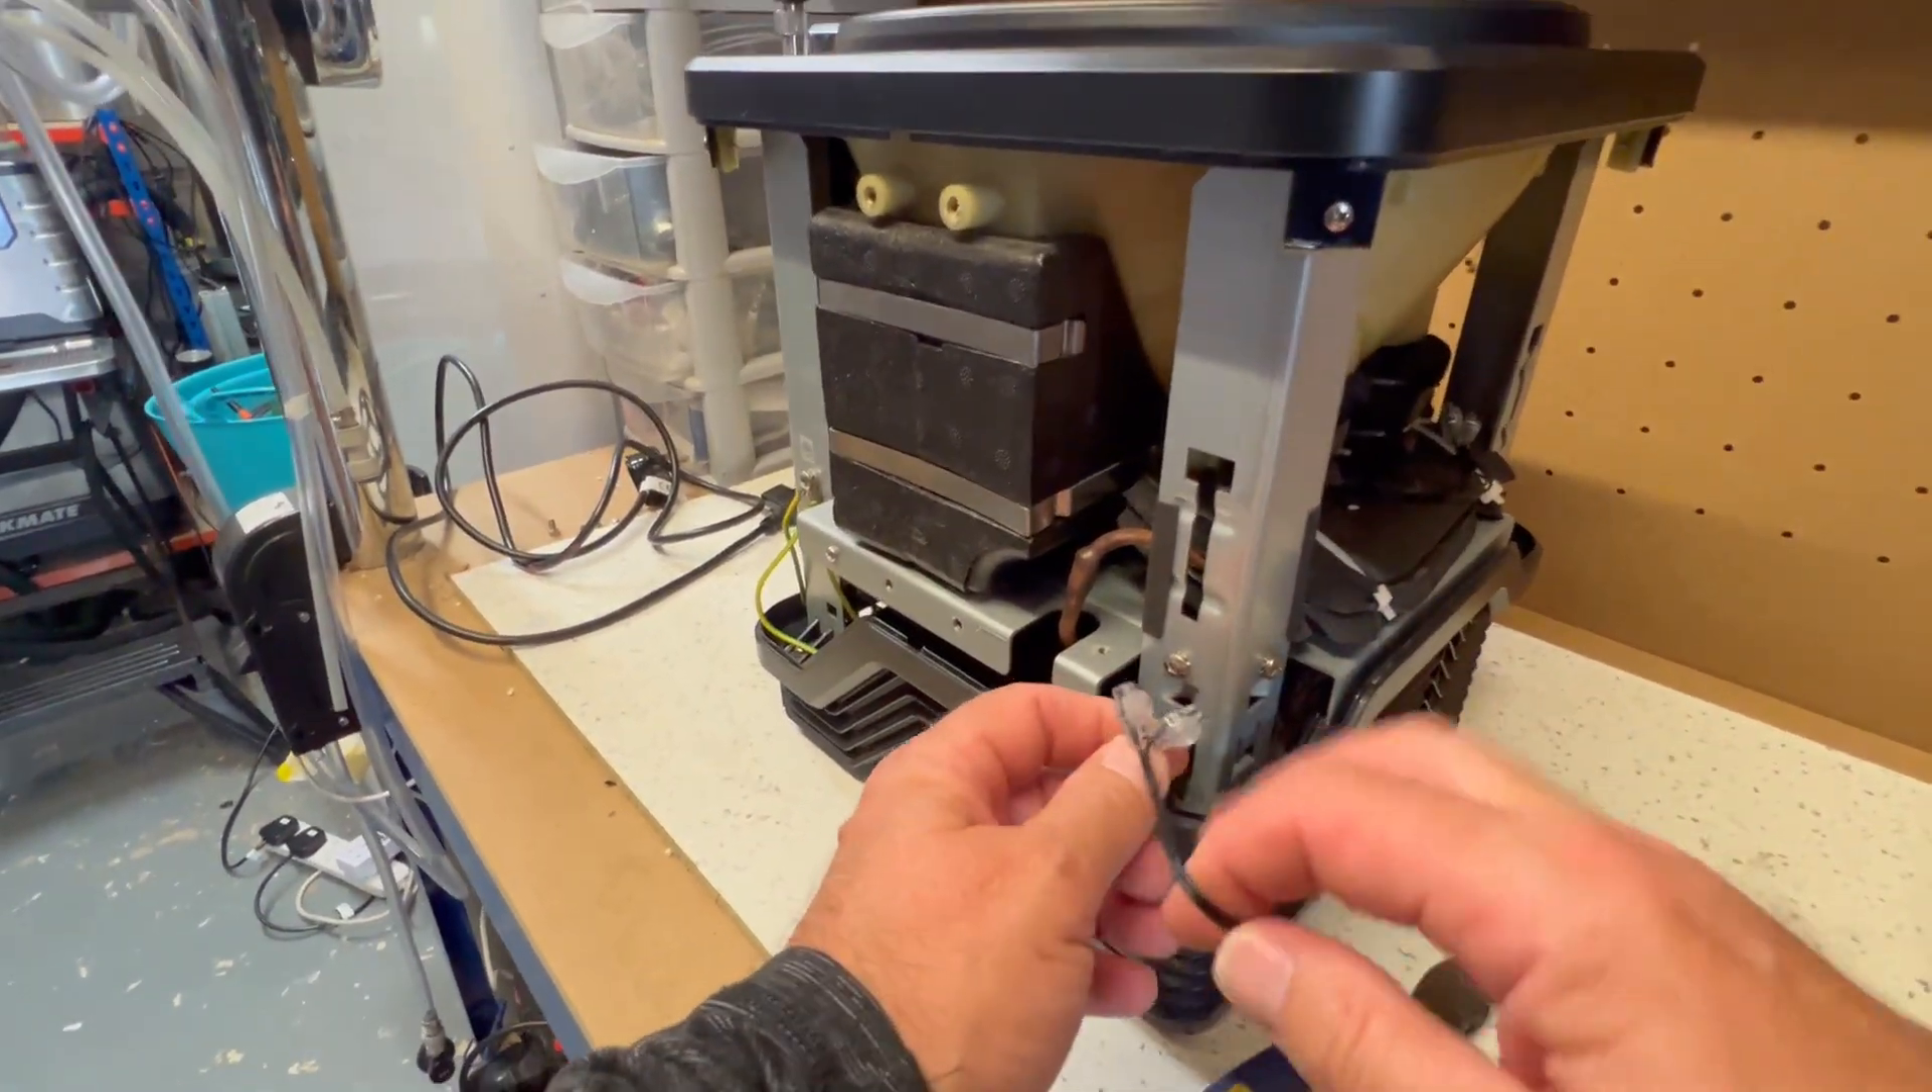Okay, so this is what the machine looks like without the covers on.